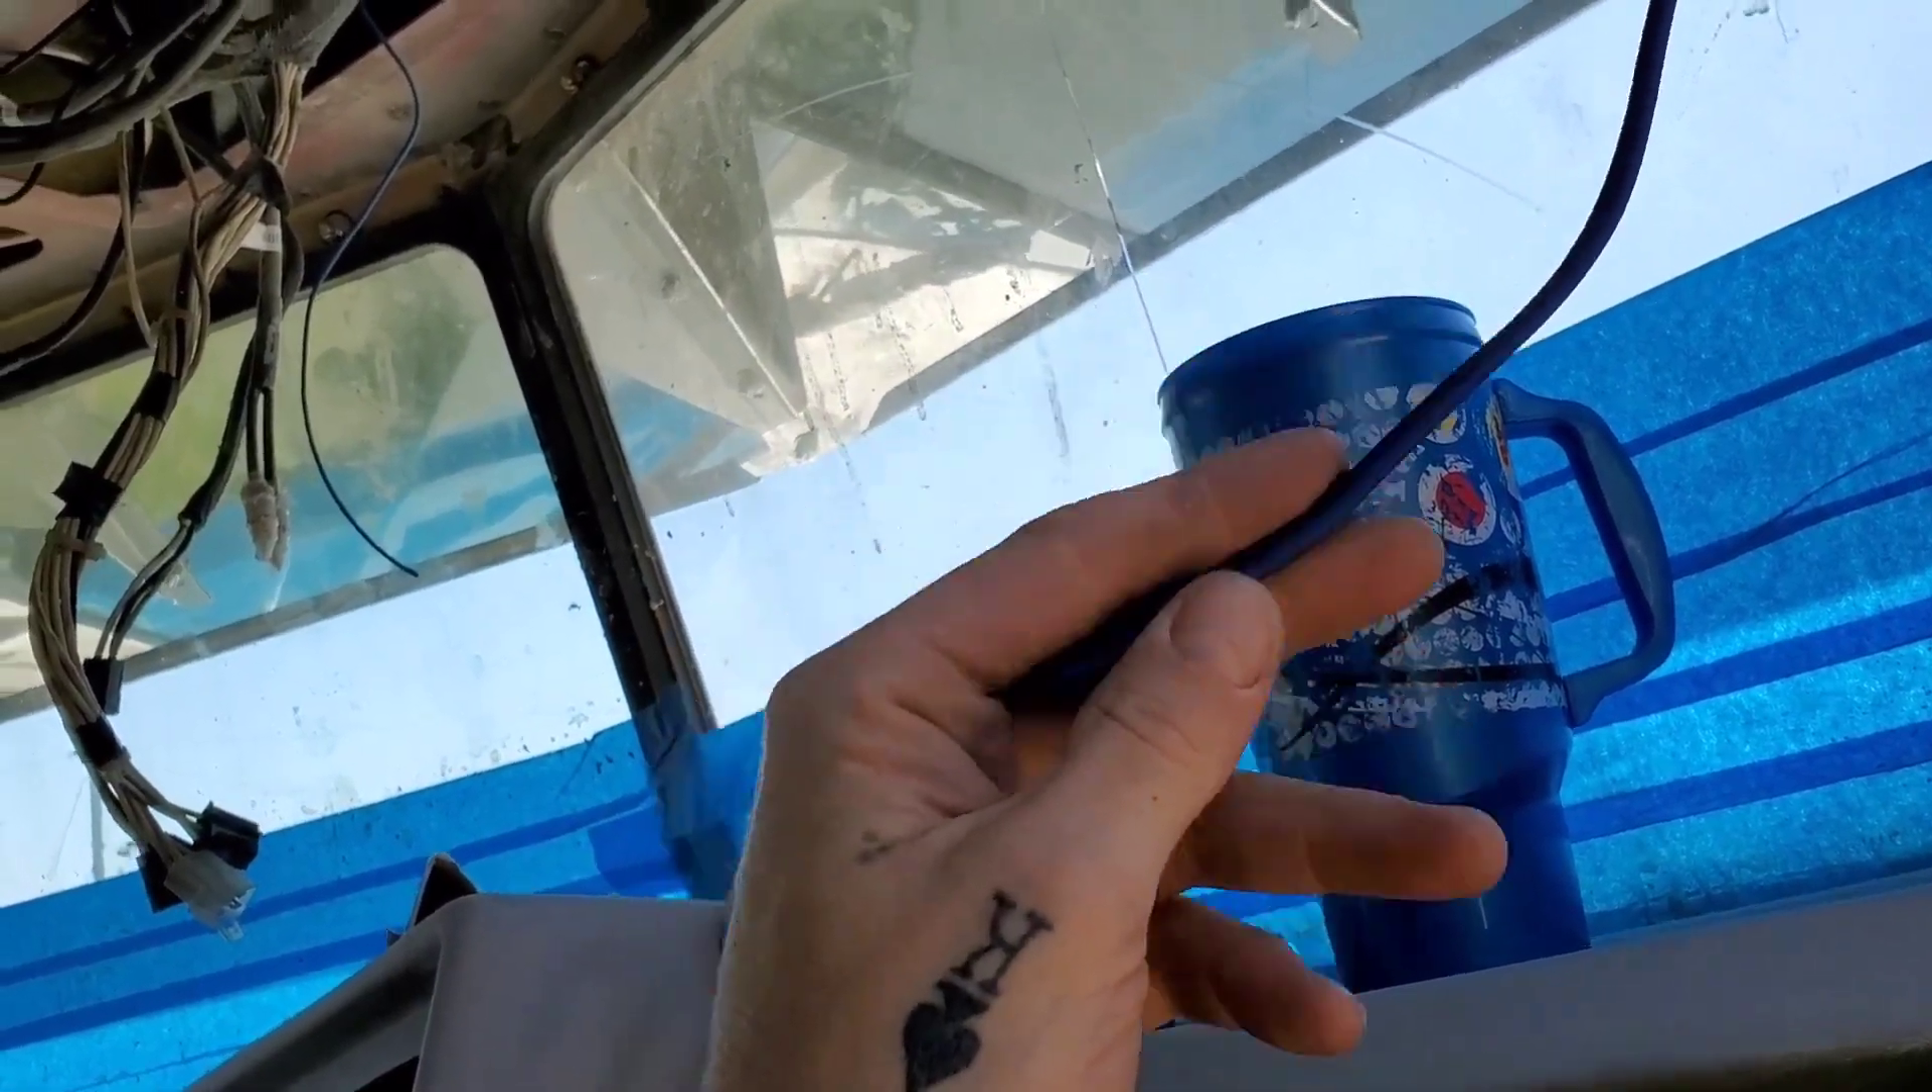I haven't really put the interior in here yet.